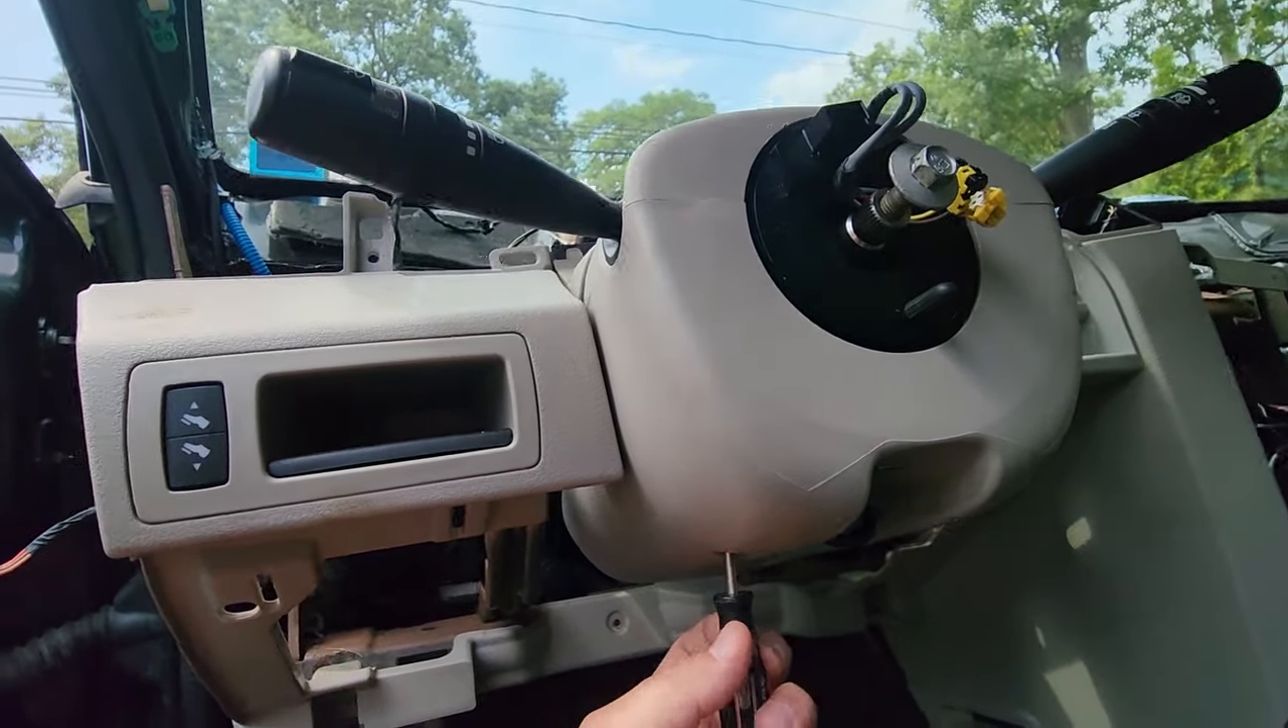We are almost home free just got to take off this clam shell because this protects the steering column.